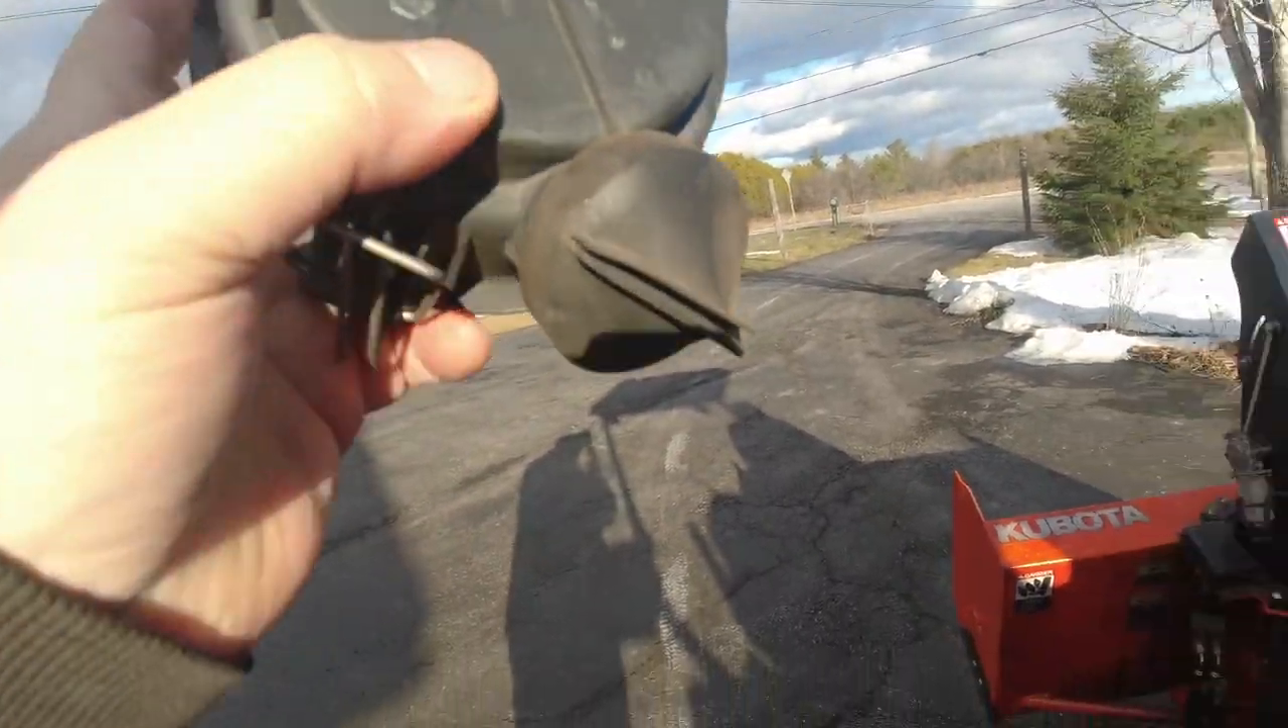I think it's supposed to make a complete seal, but mine has a gap in it.